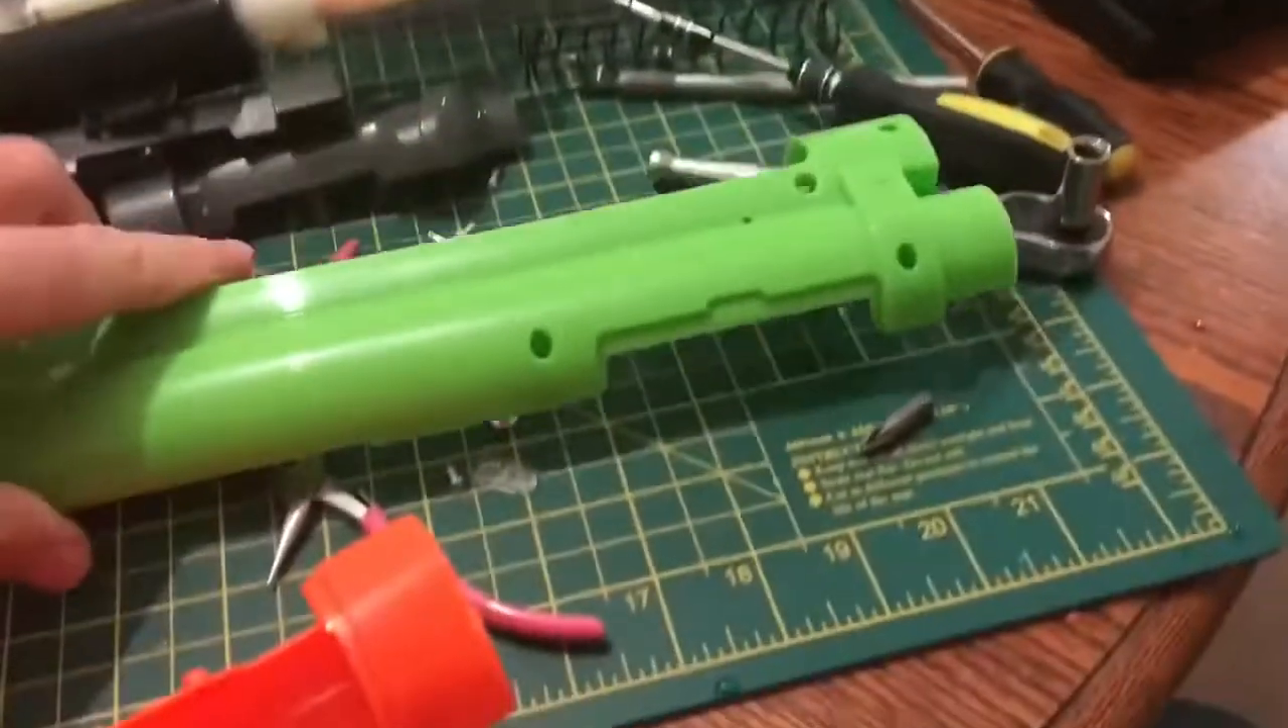Okay, so, I've managed to separate the main parts of the body completely.